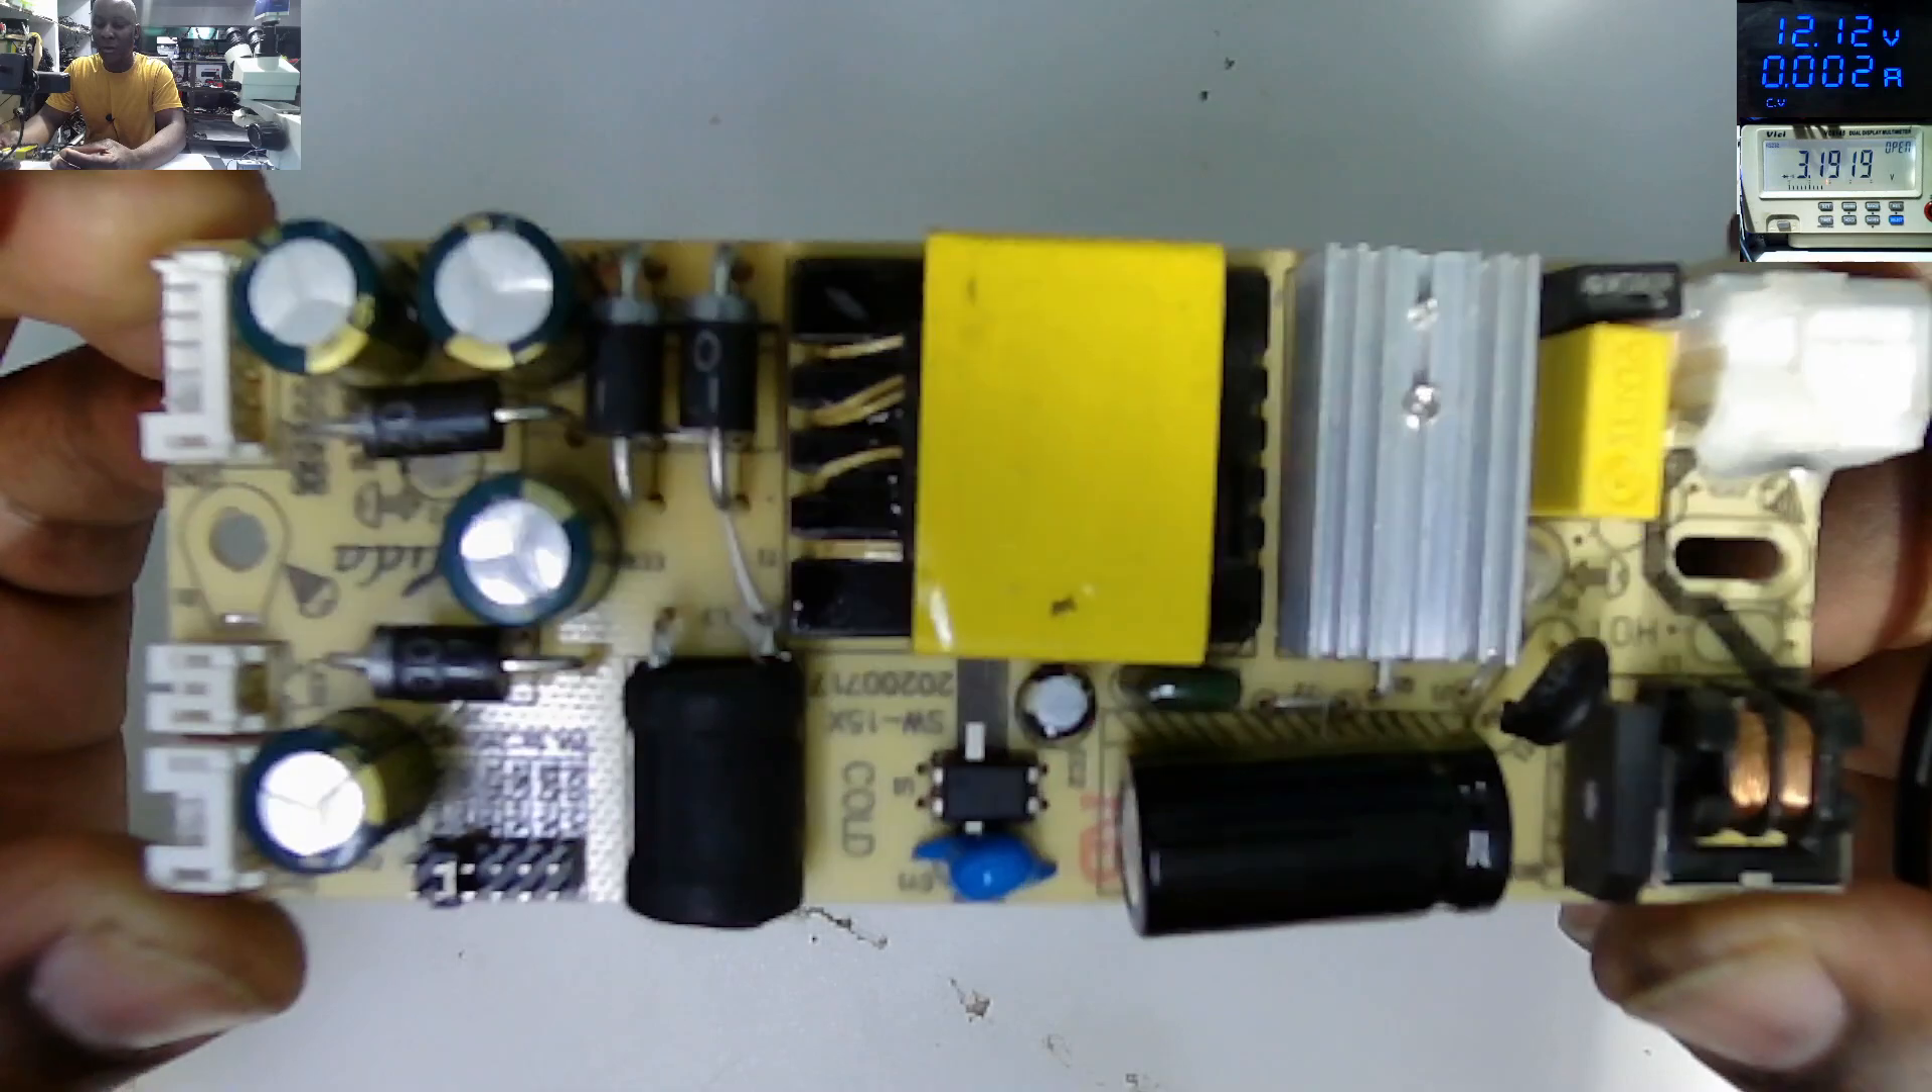So I took out the power supply.